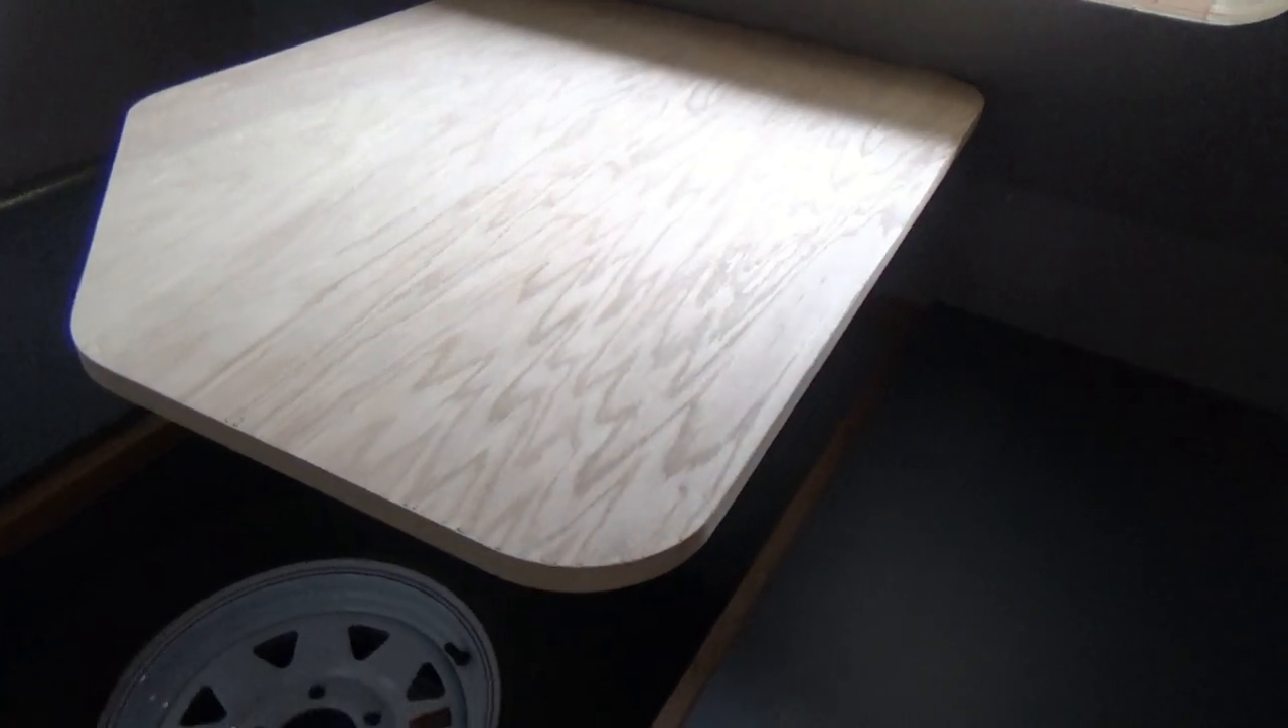We have our tables set in place and sanded down and banded and all that good stuff.